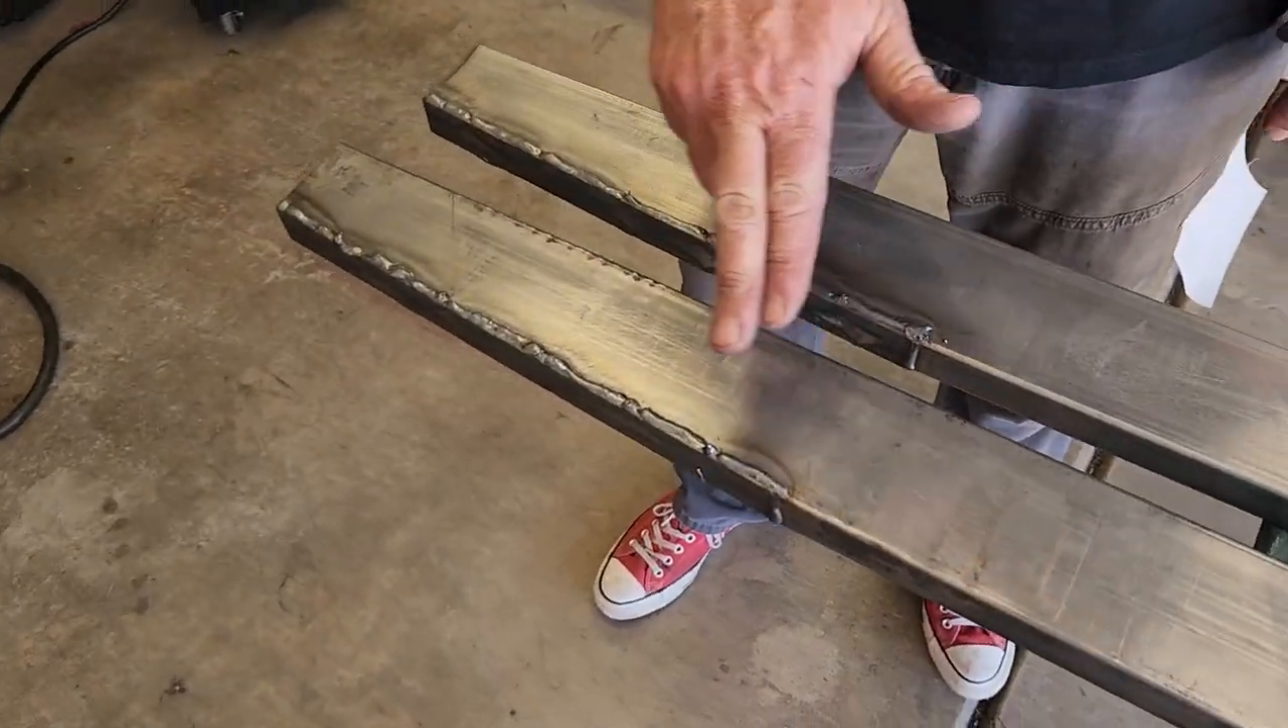Okay, so we got these uh rails welded up and now what we're going to do is take the flapper disc and knock down the welds.